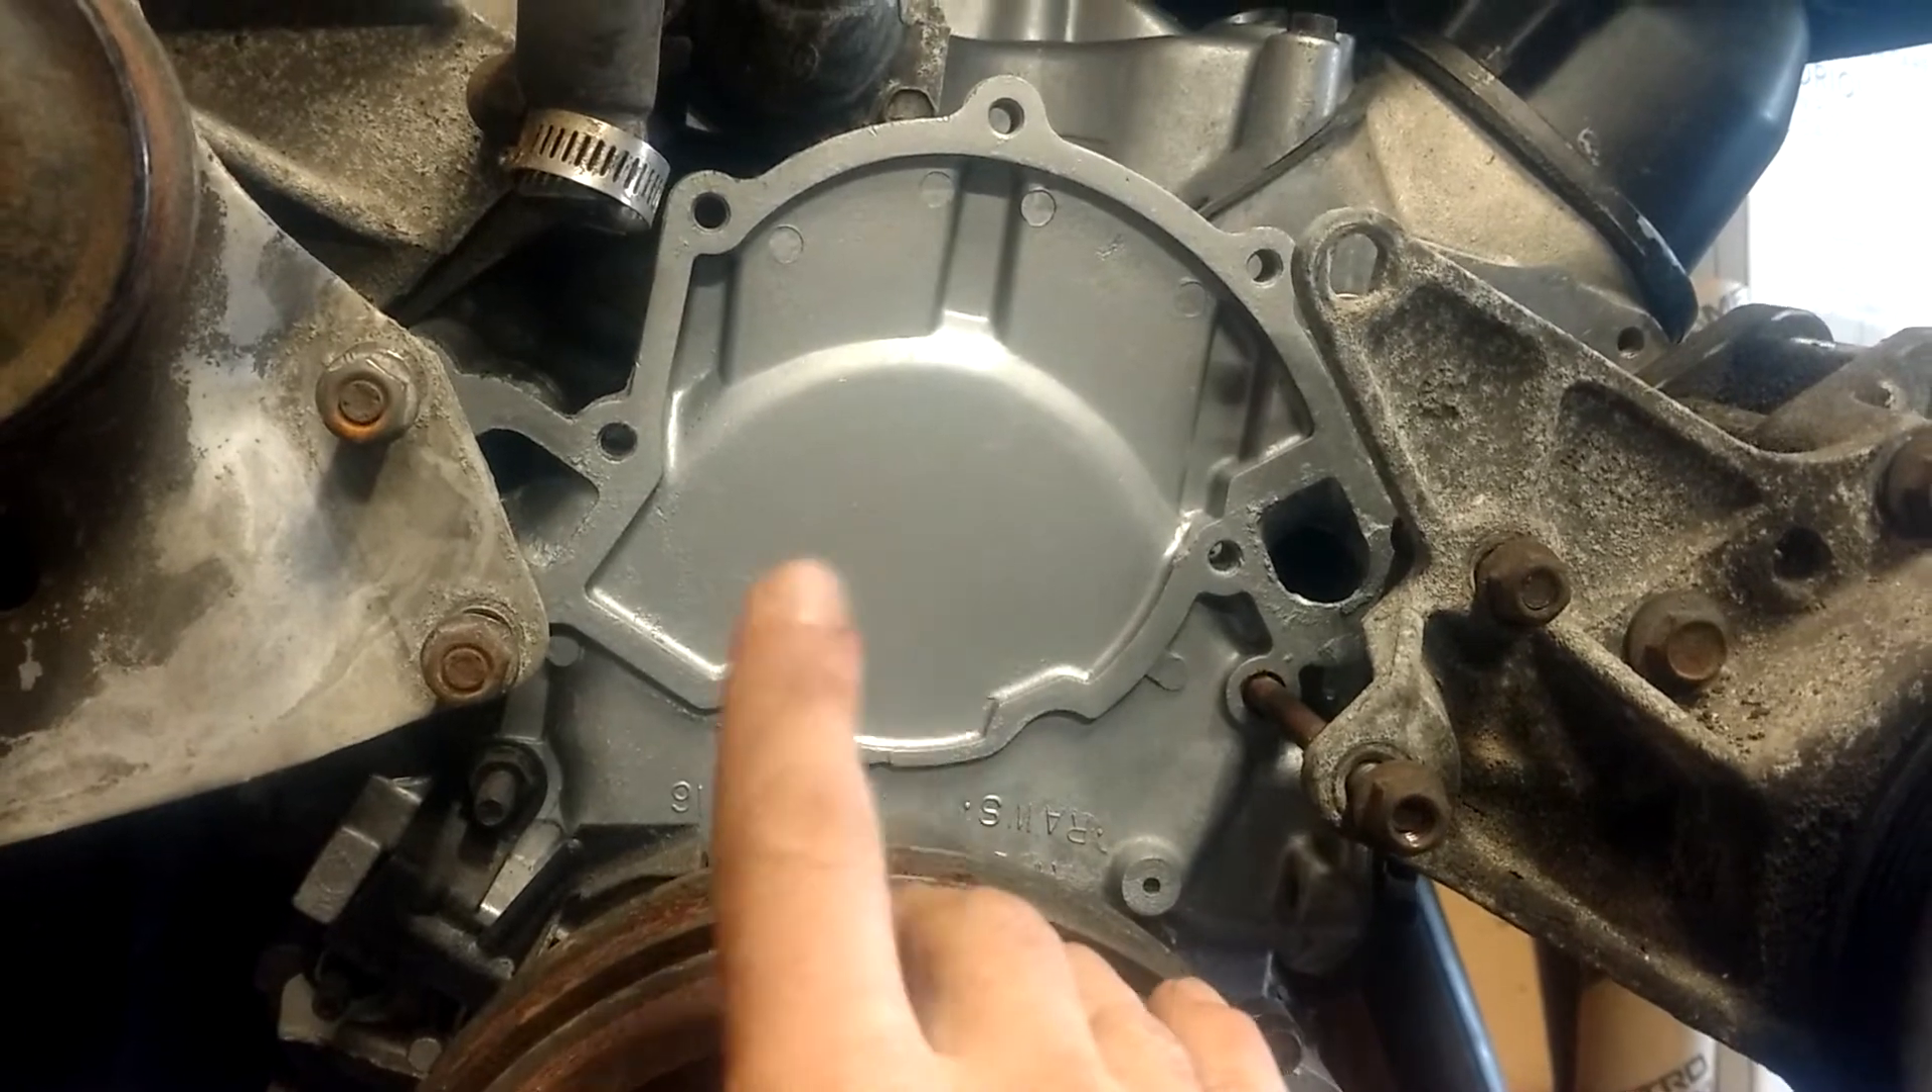But, it's standard rotation, and I'm getting, I didn't put the water pump on here, because I'm not going to use the piece of junk that came off that car.